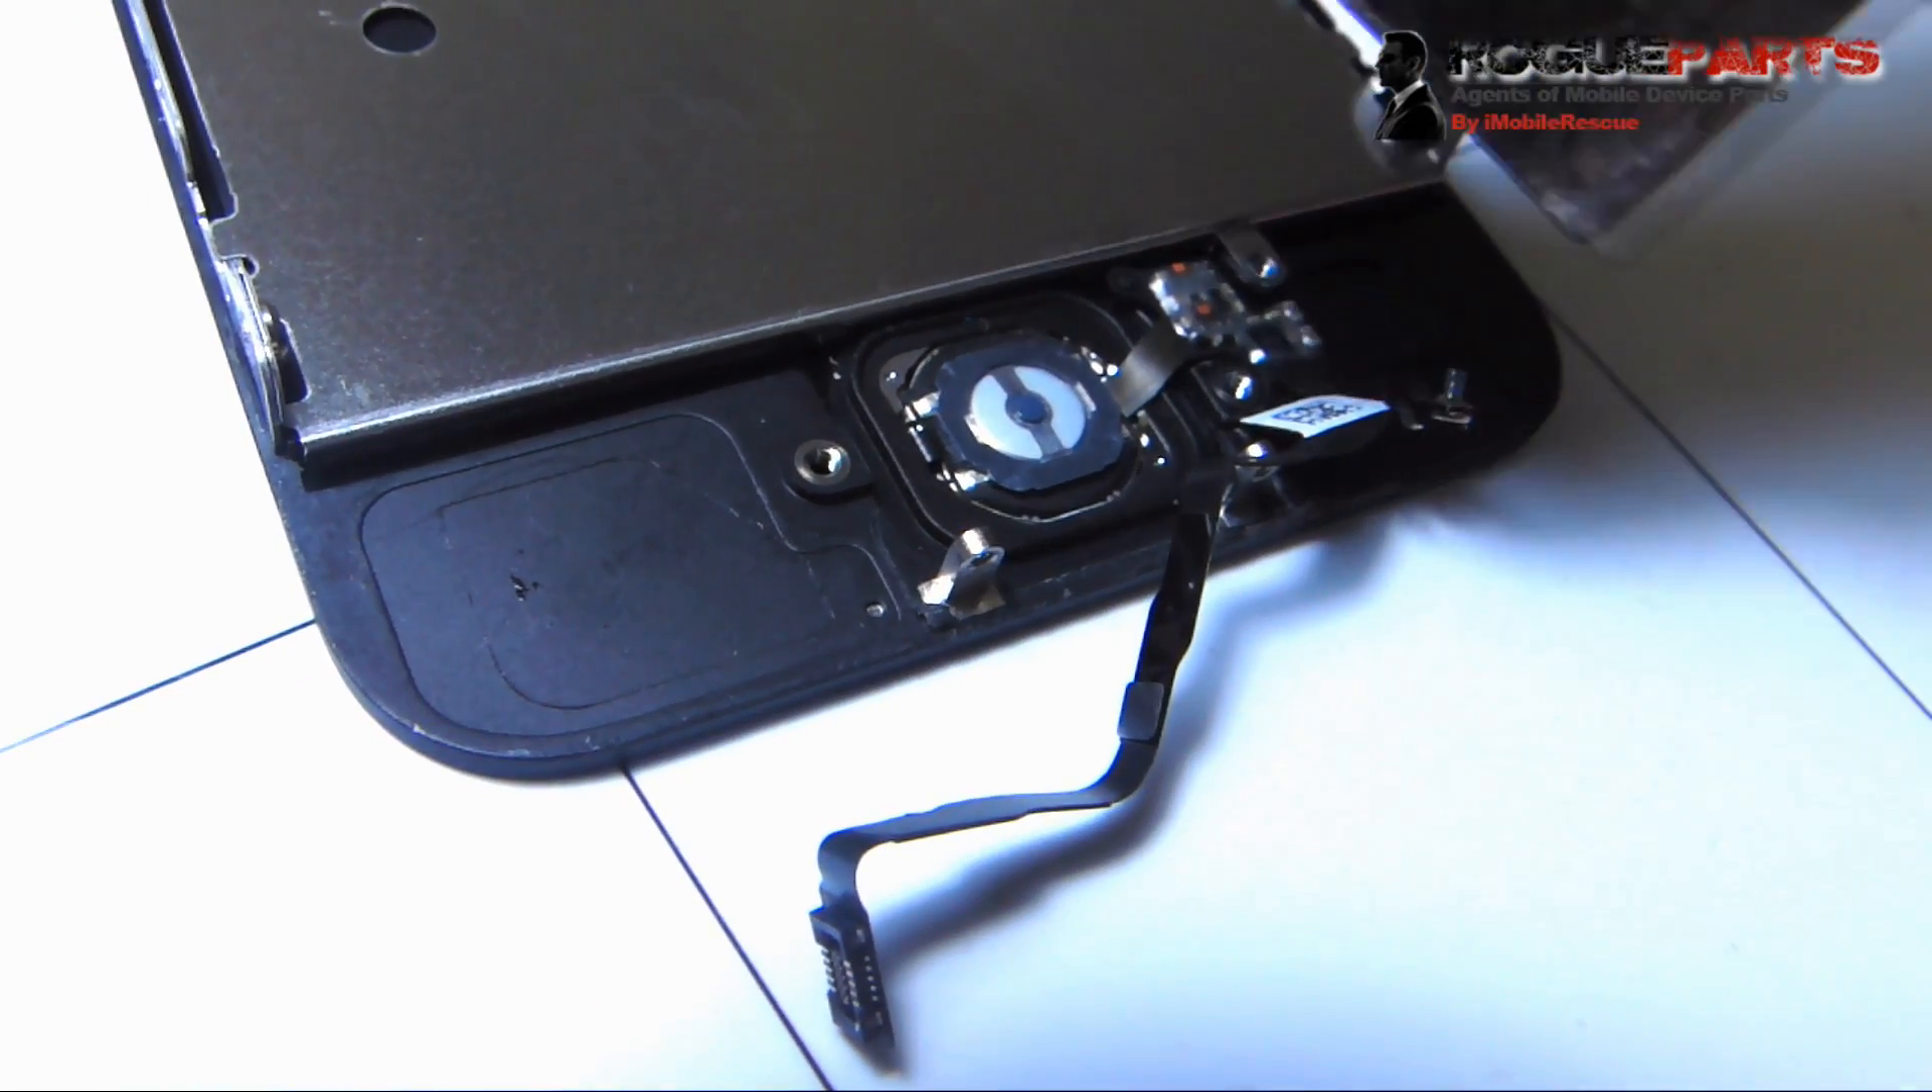Now we've exposed the home button area, the whole touch sensor, the entire thing, which we're going to swap out and put on a new one, essentially replace.